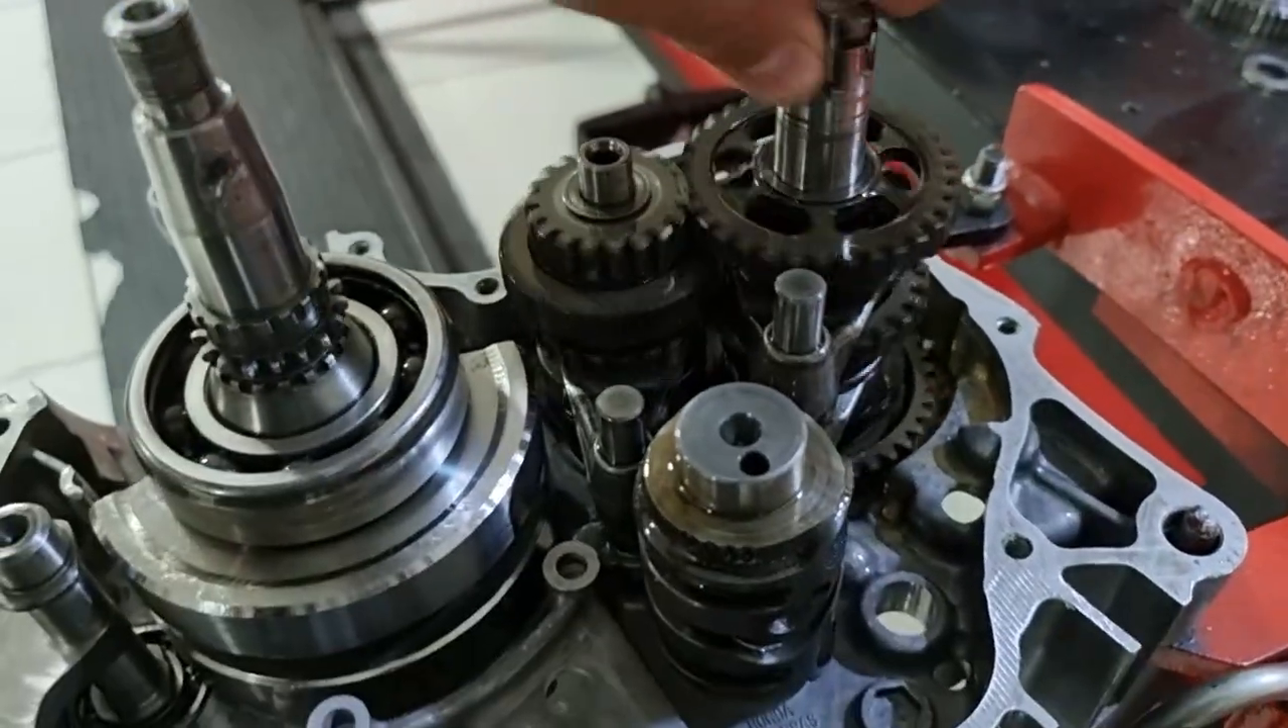Então já estamos aqui com o virabrequim, câmbio no lugar. Câmbio já montado, tudo bonito.